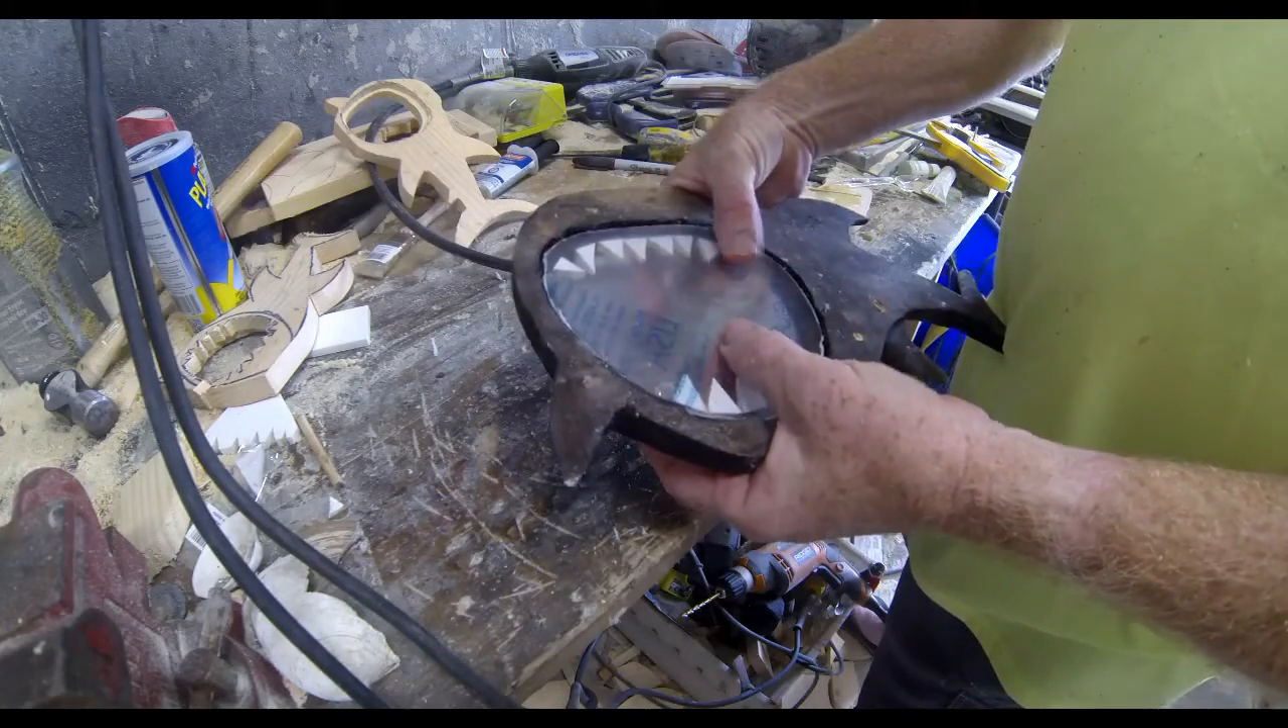So this is the plexiglass in position.